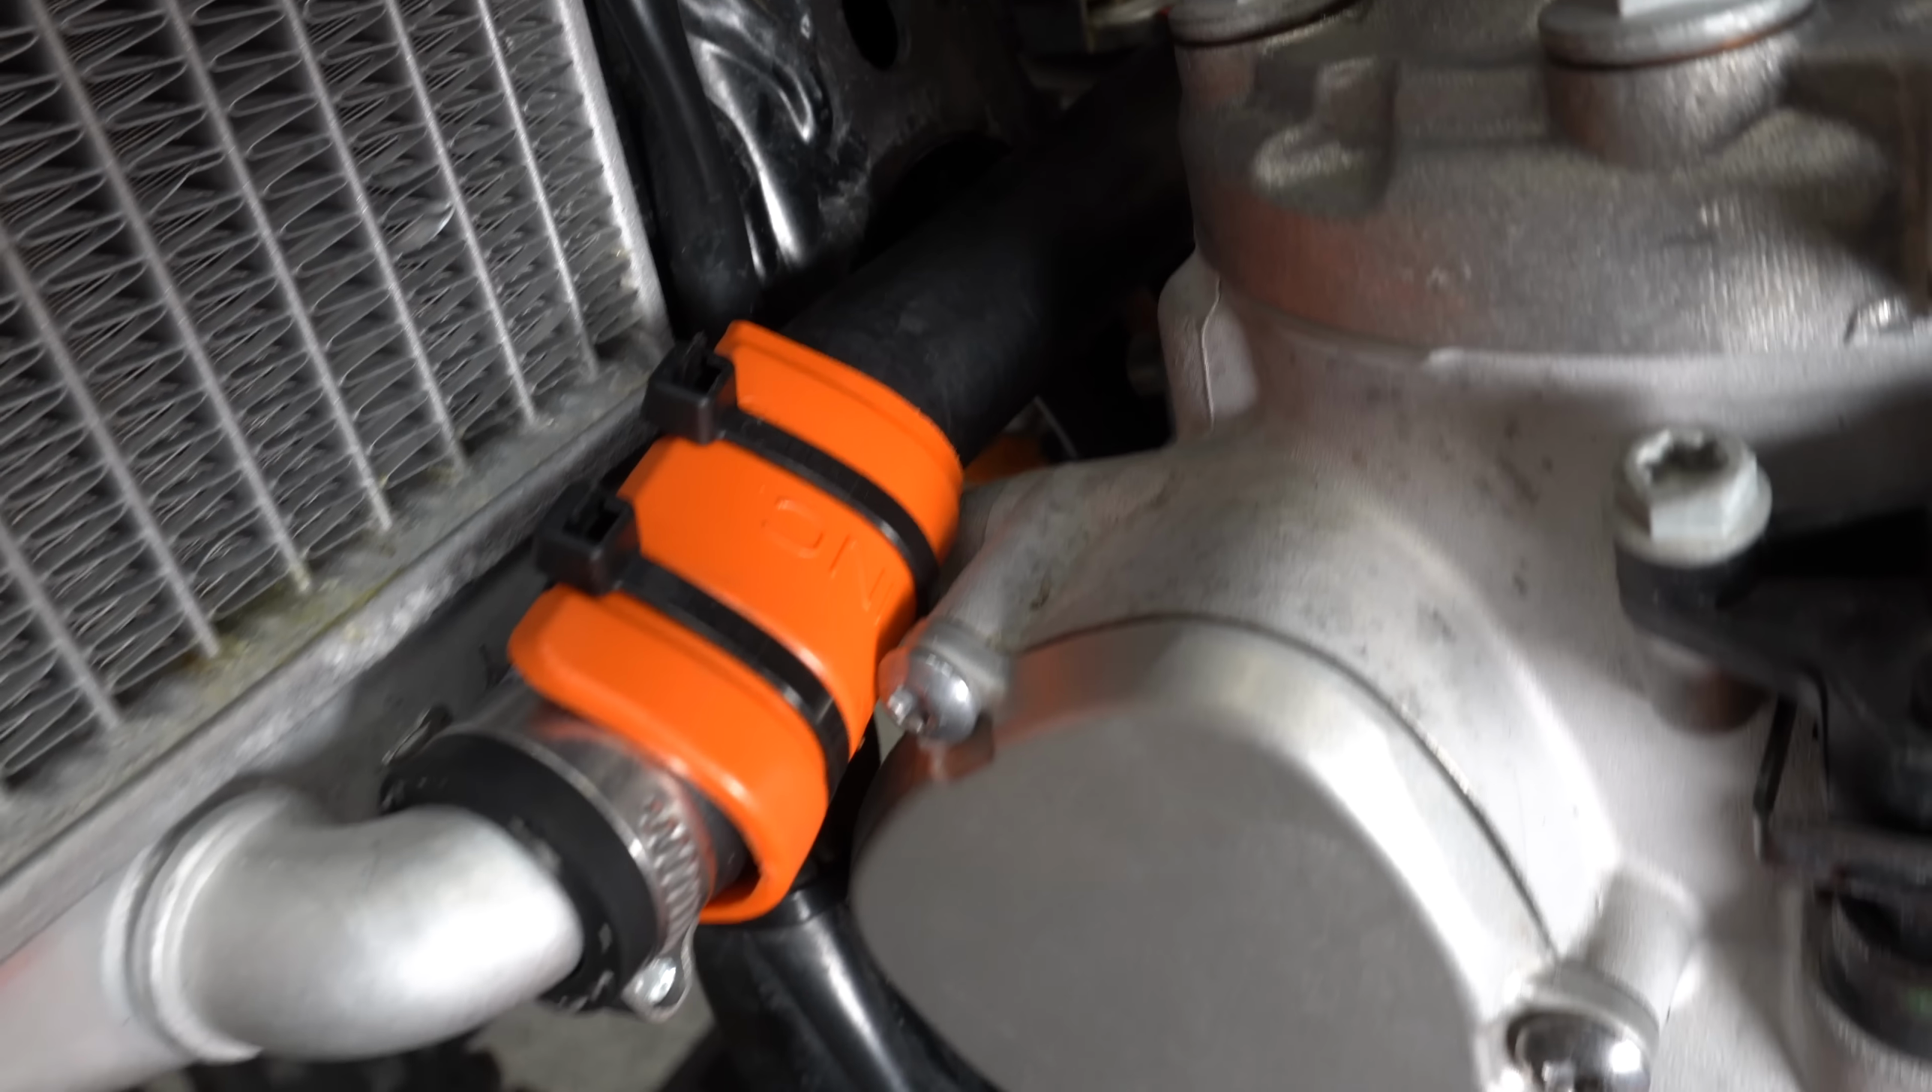I just basically cut this guard in half and then I have it zip tied here to the right behind the radiator hose.